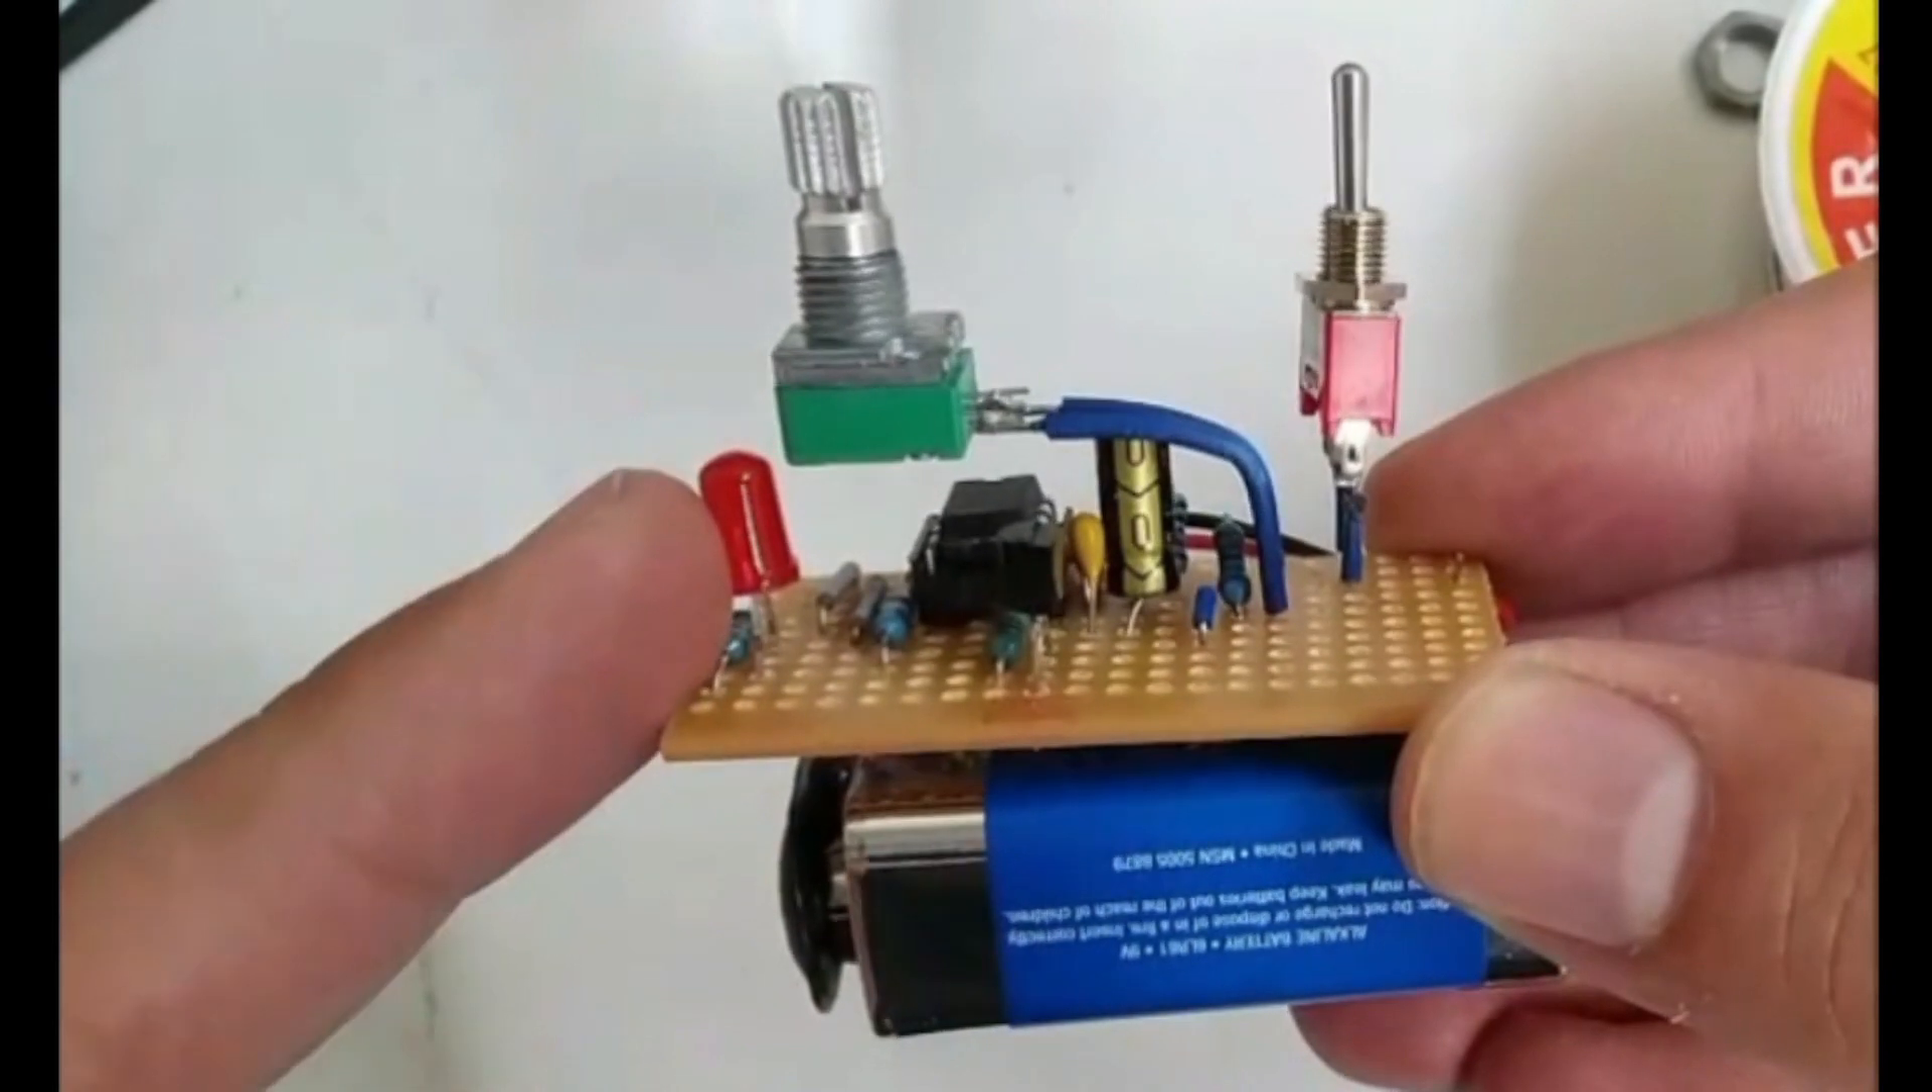I have my variable resistor and I have an on and off switch. I have raised them because I am going to insert this into a container and that will be on the lid of the container.